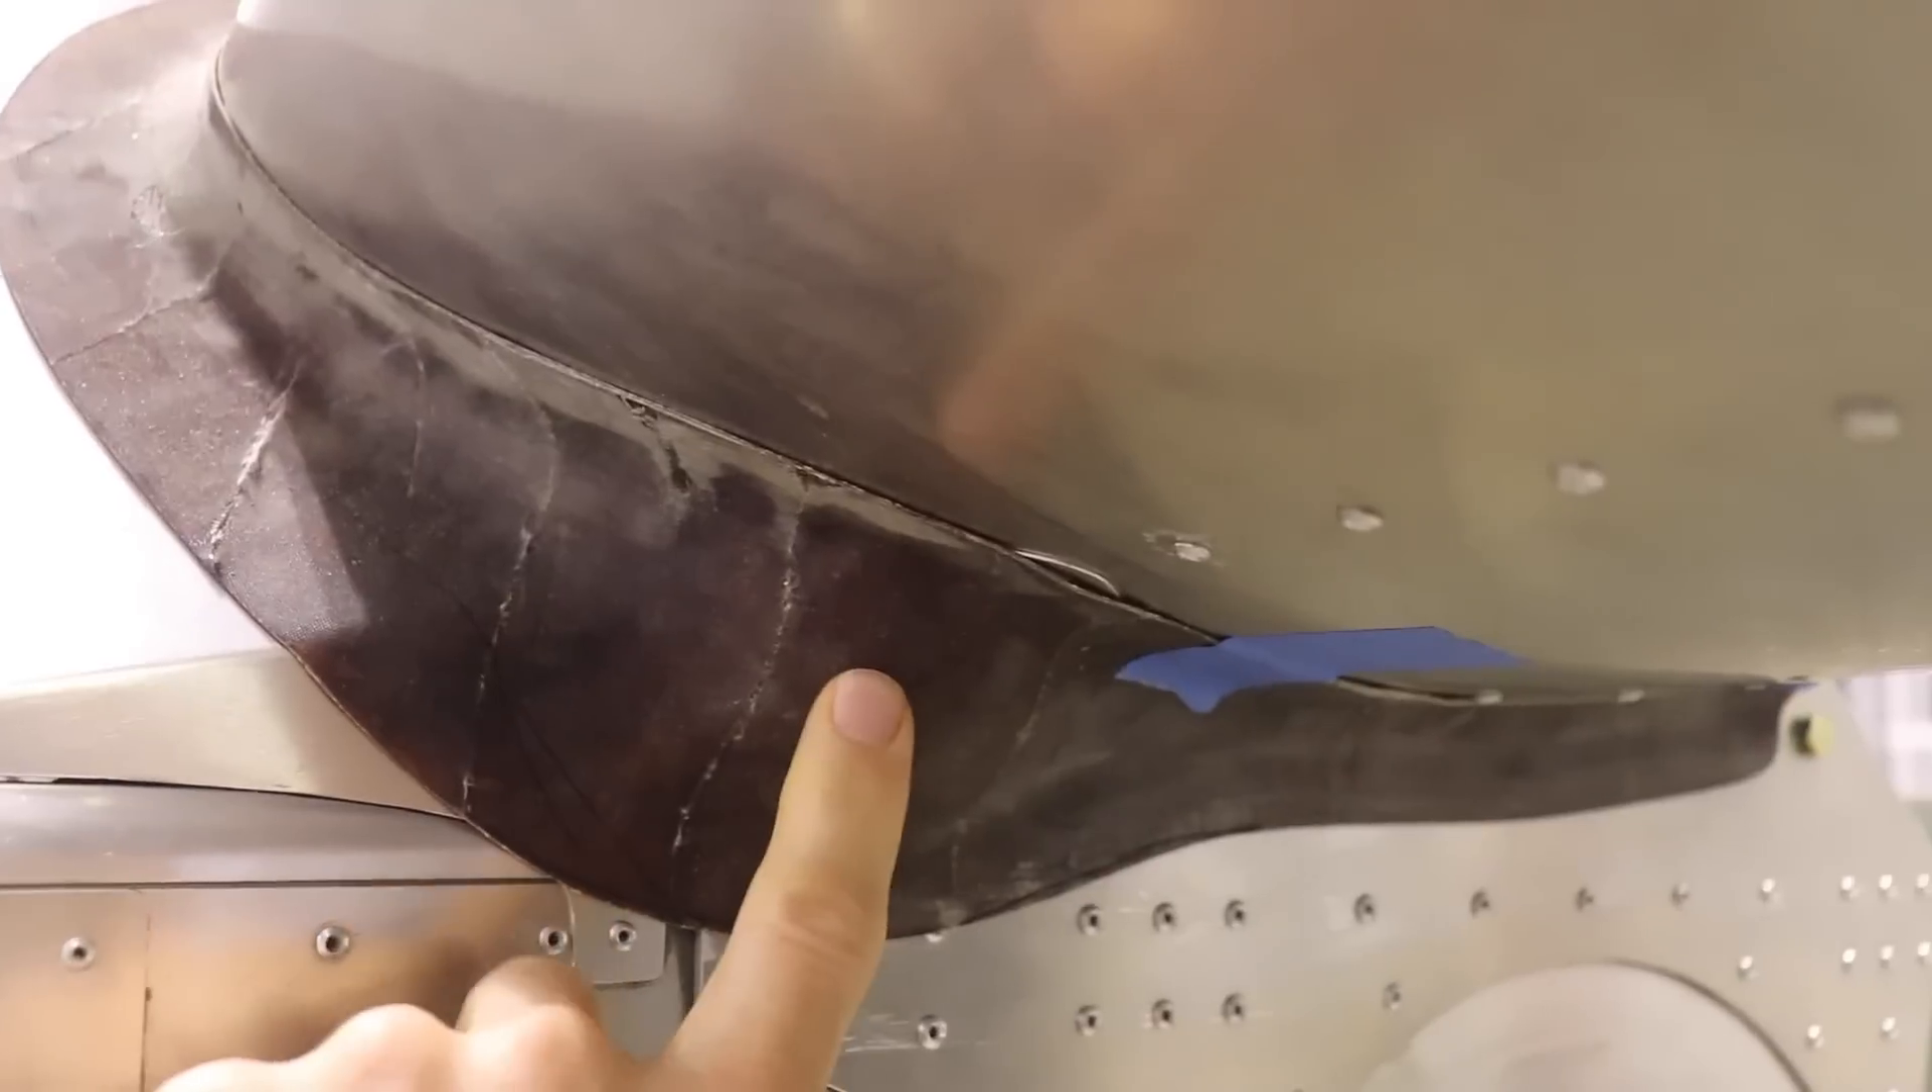All right, you can see here I have this left side or pilot side fairing trimmed and it's actually just taped in place right now, but you can see how nicely it fits on here.